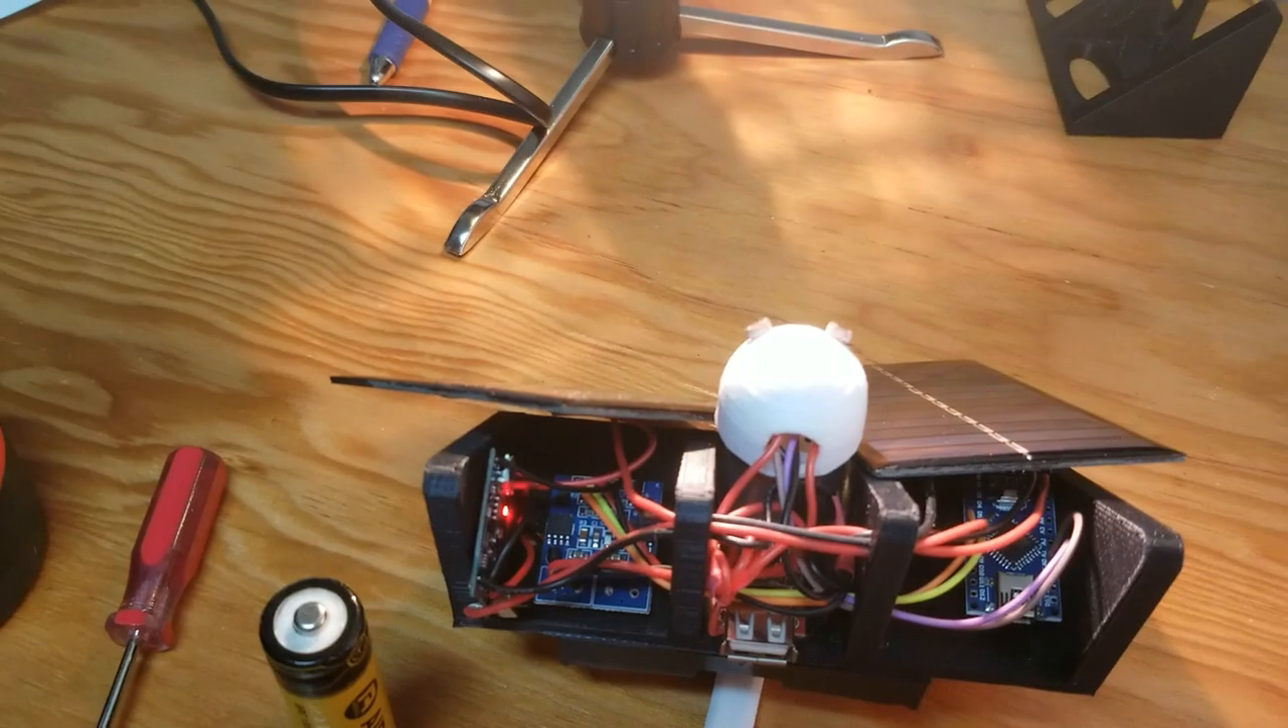I've got the solar panels installed.